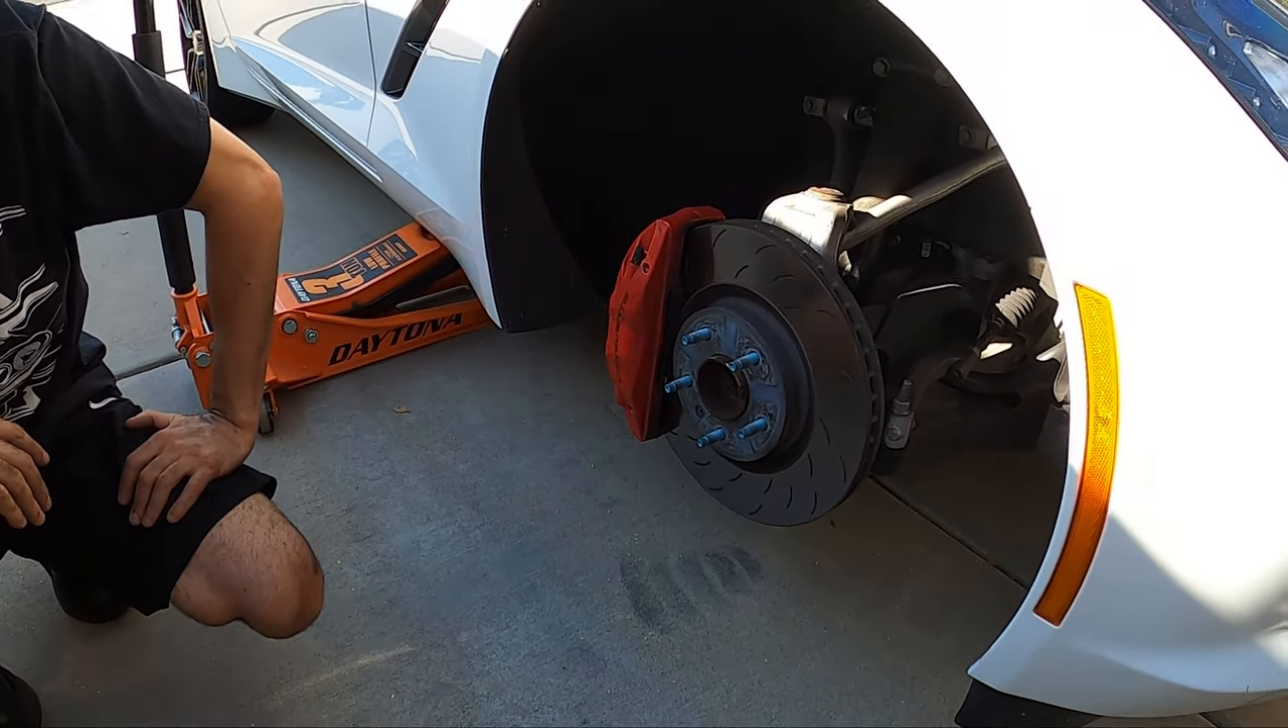So now that we are ready to get into the fender, we removed the wheel just to make this easier.